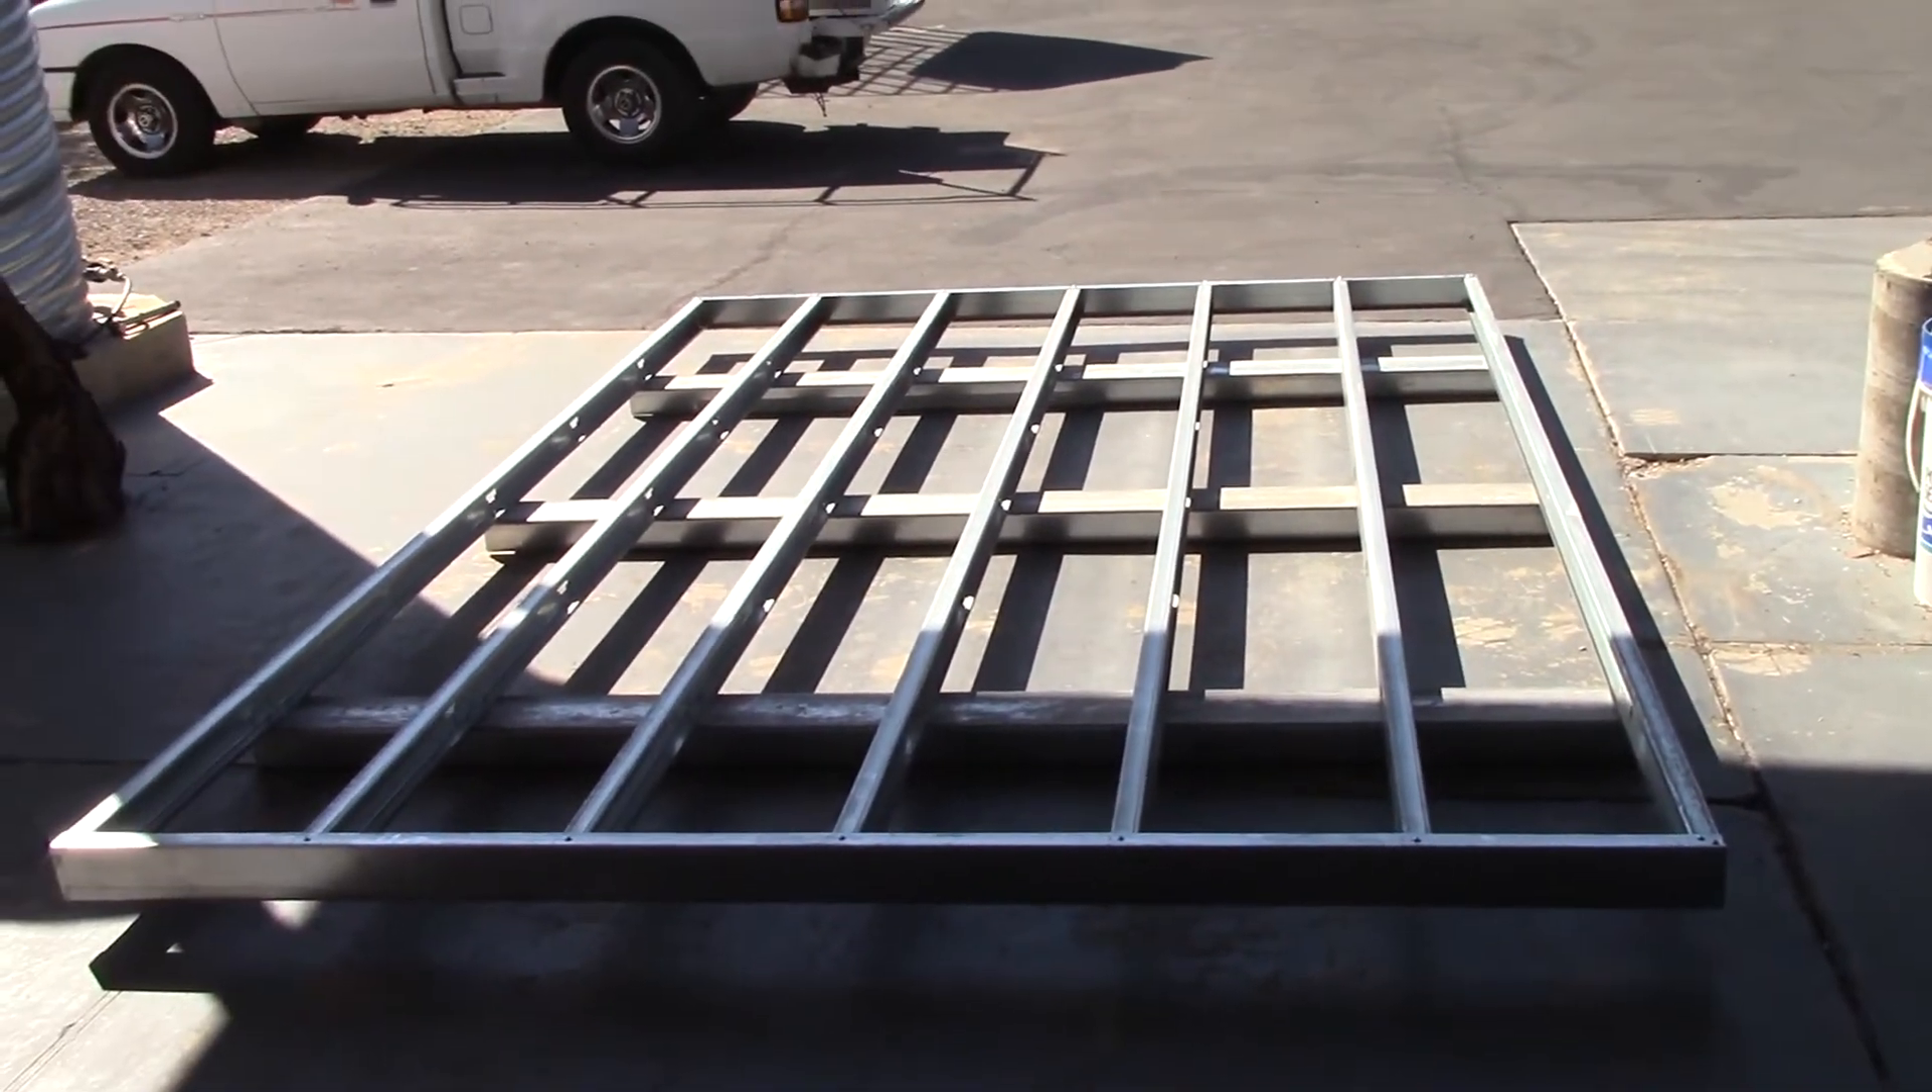Here's our little floor all put together with the skis on and next we're gonna put the OSB on but we're gonna prime it first.